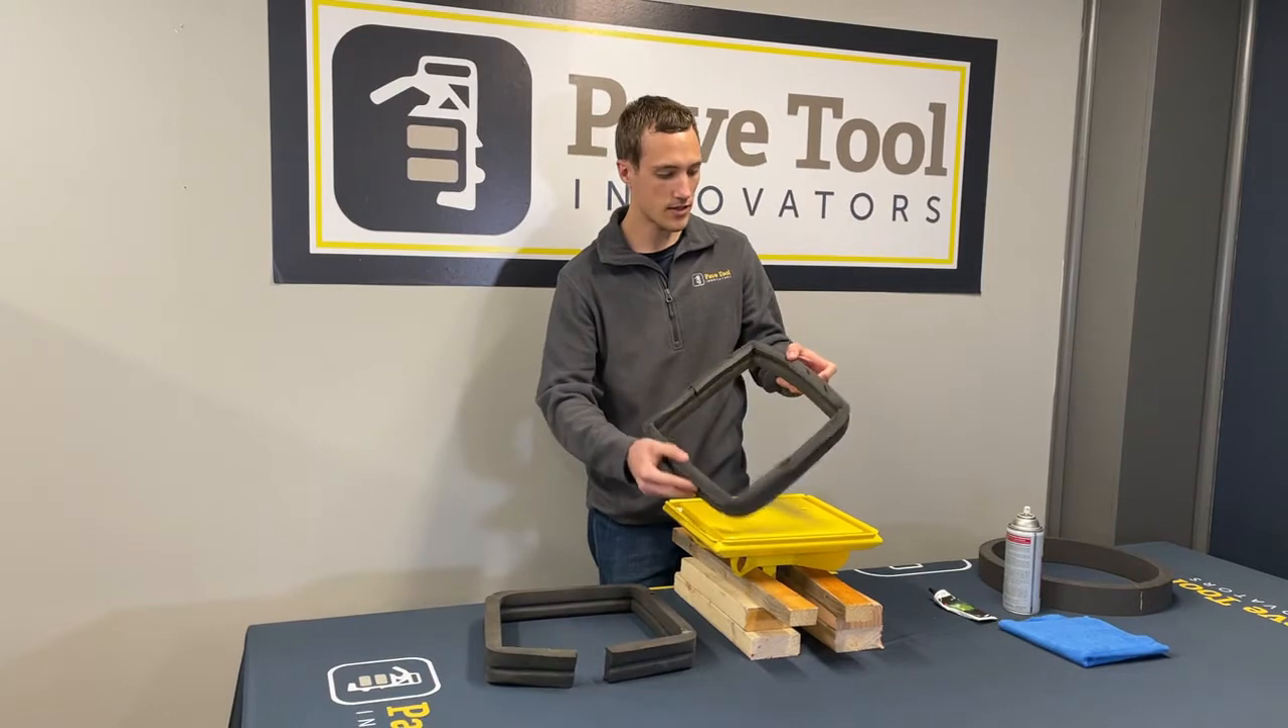Alright, so now the foam is pulled out.